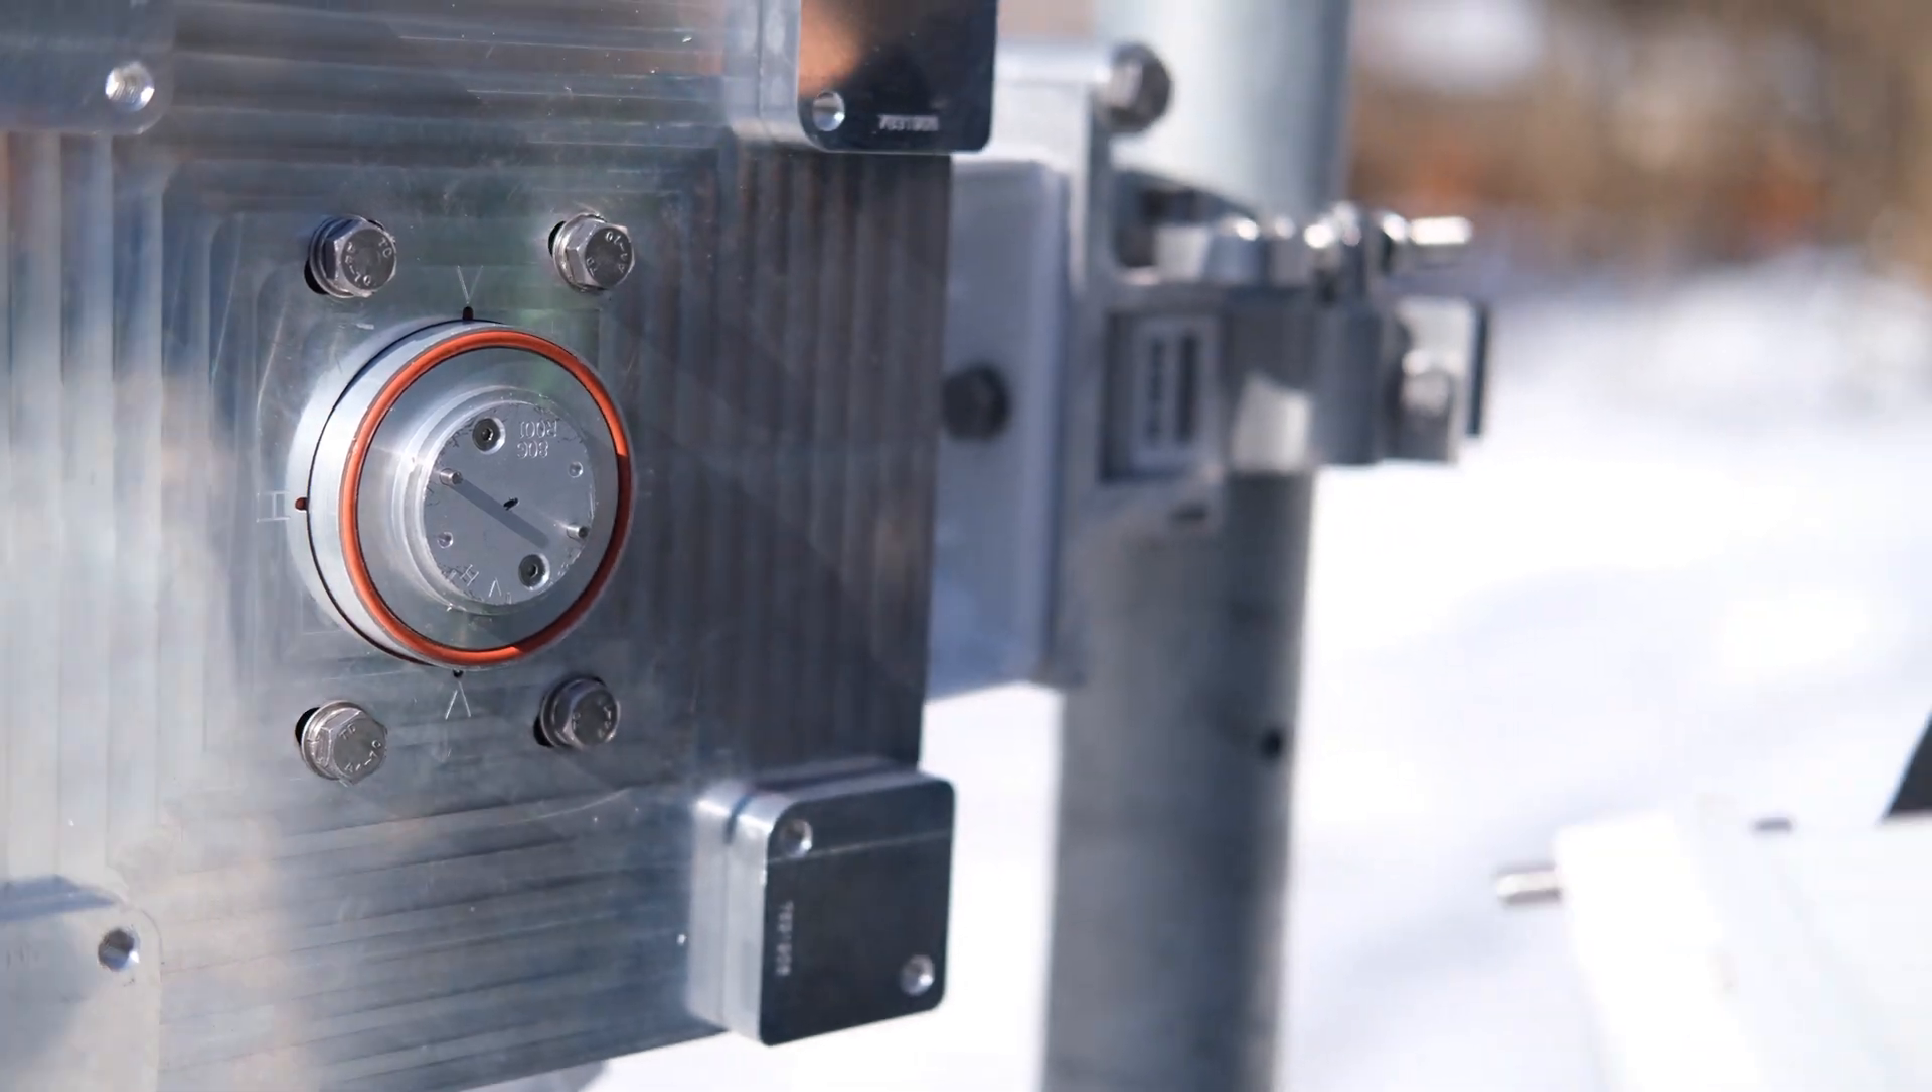So we've put the O -ring in and we'll then mount the radio.